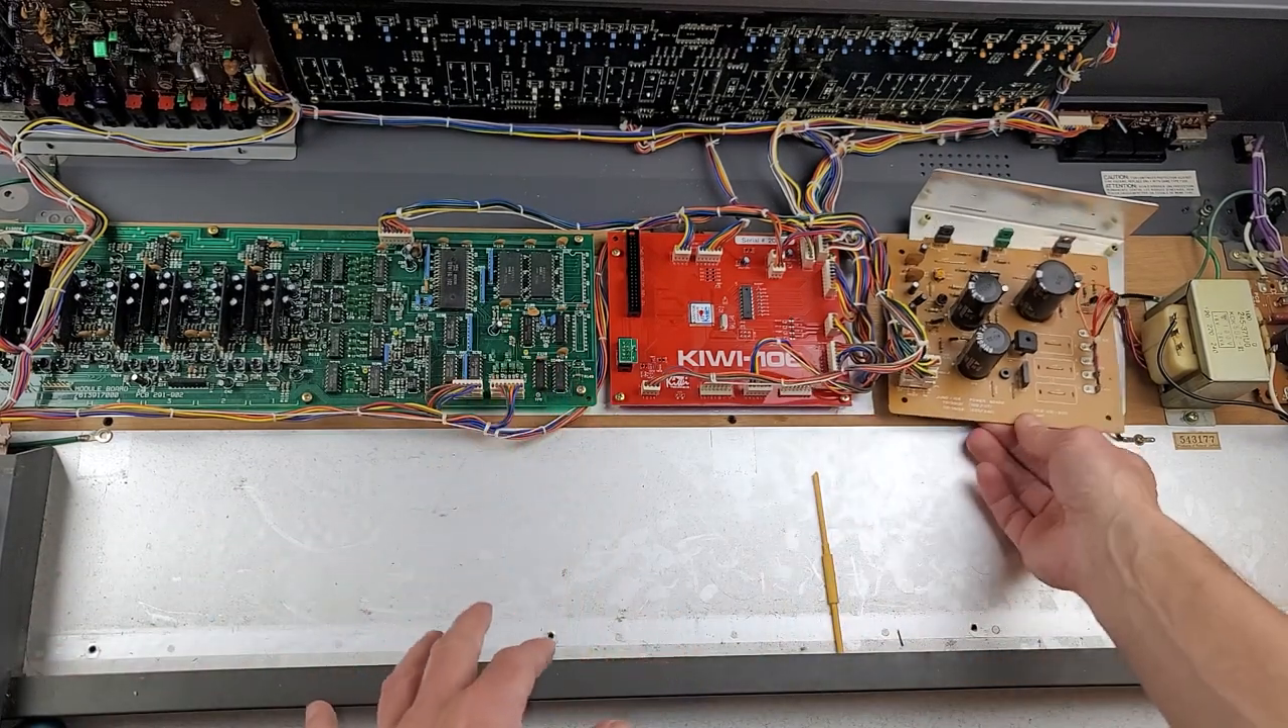Okay, so the Kiwi 106 board is in.